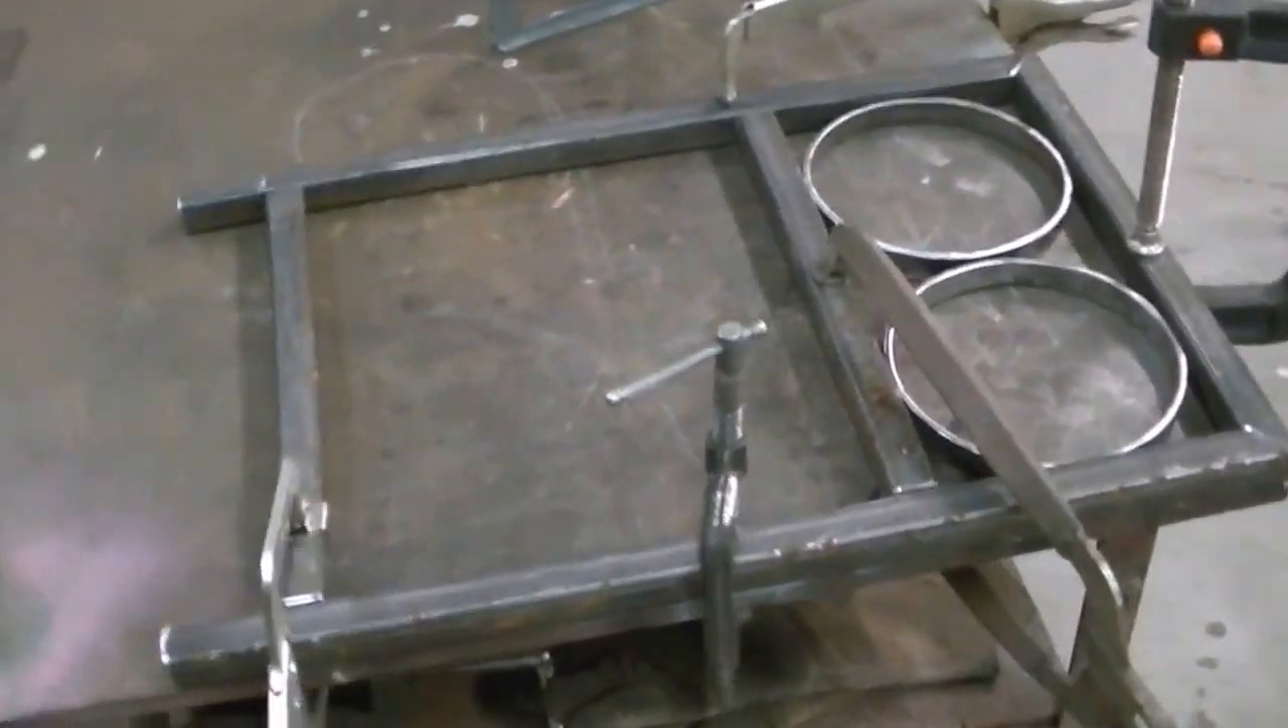Well, I got one end clamped to the table.